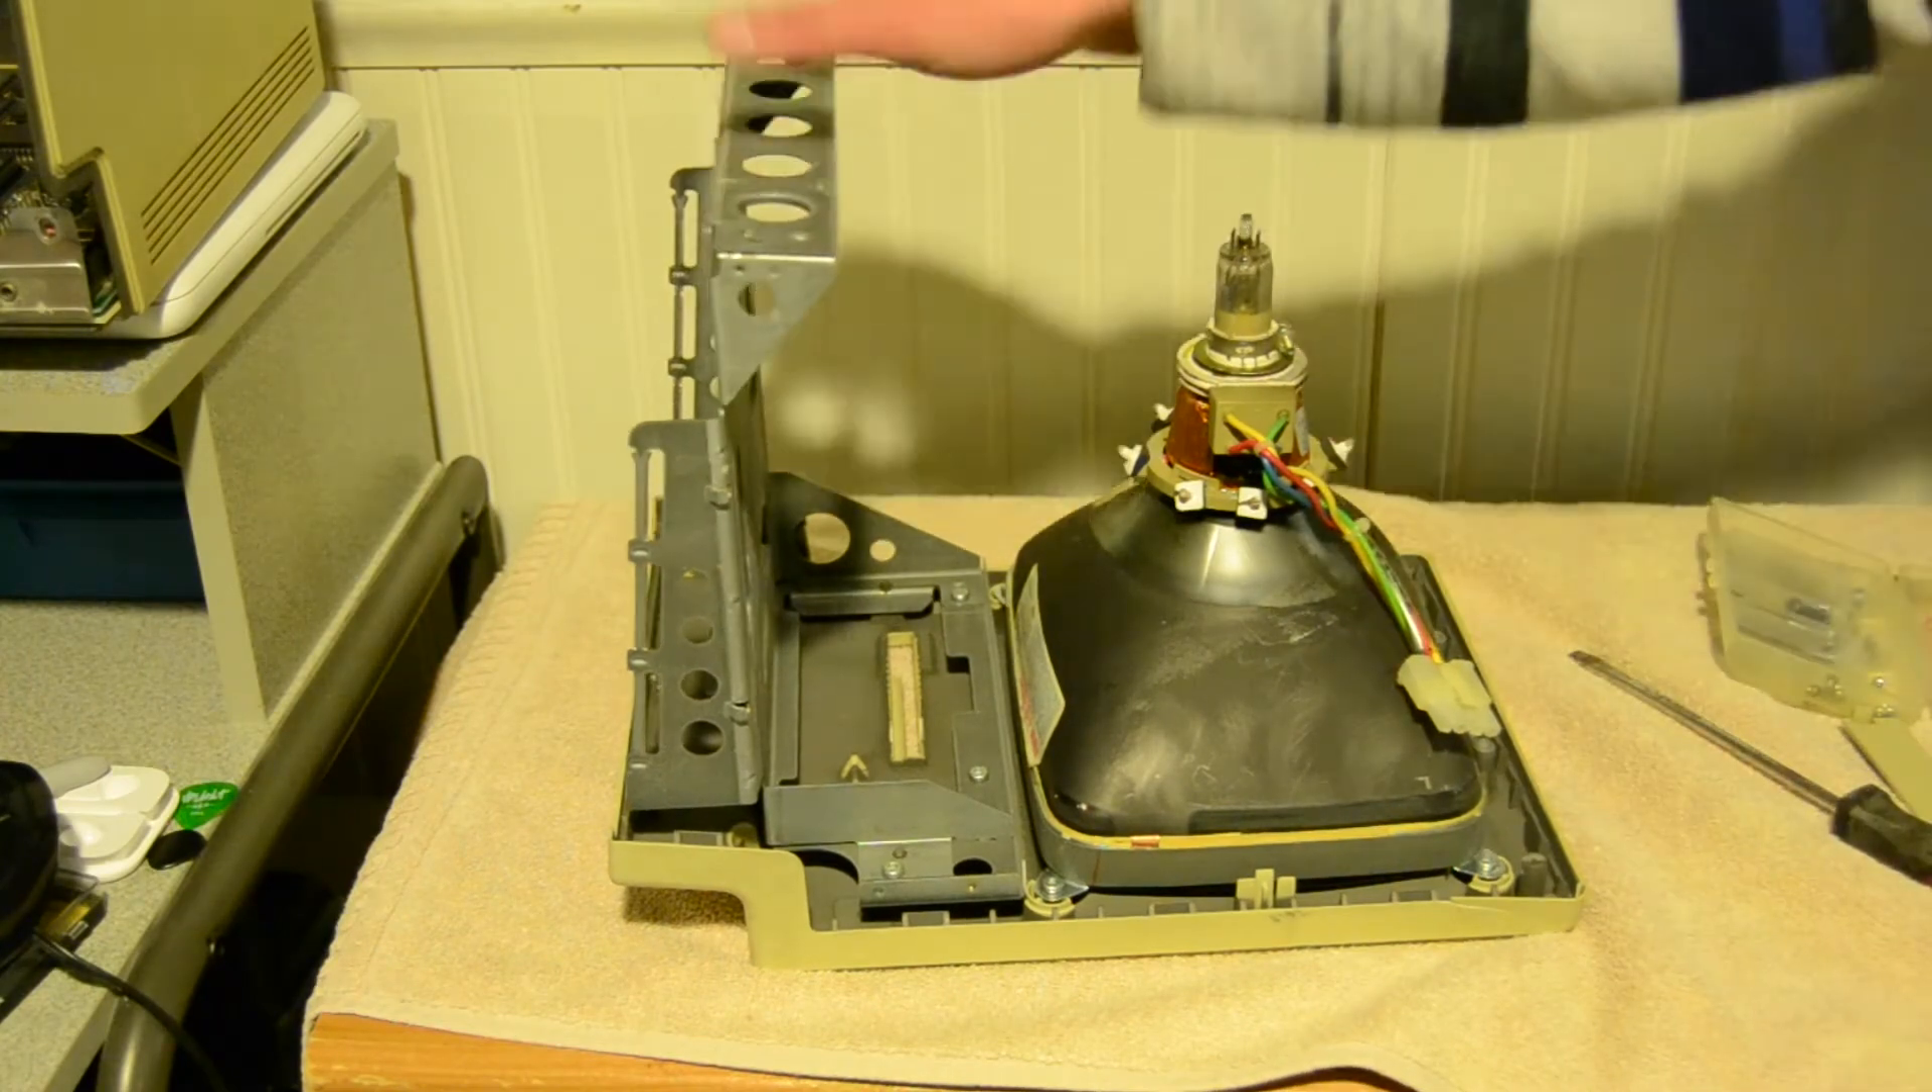So now that the analog board is out there's only two things left to take out which is the CRT itself and this metal frame.